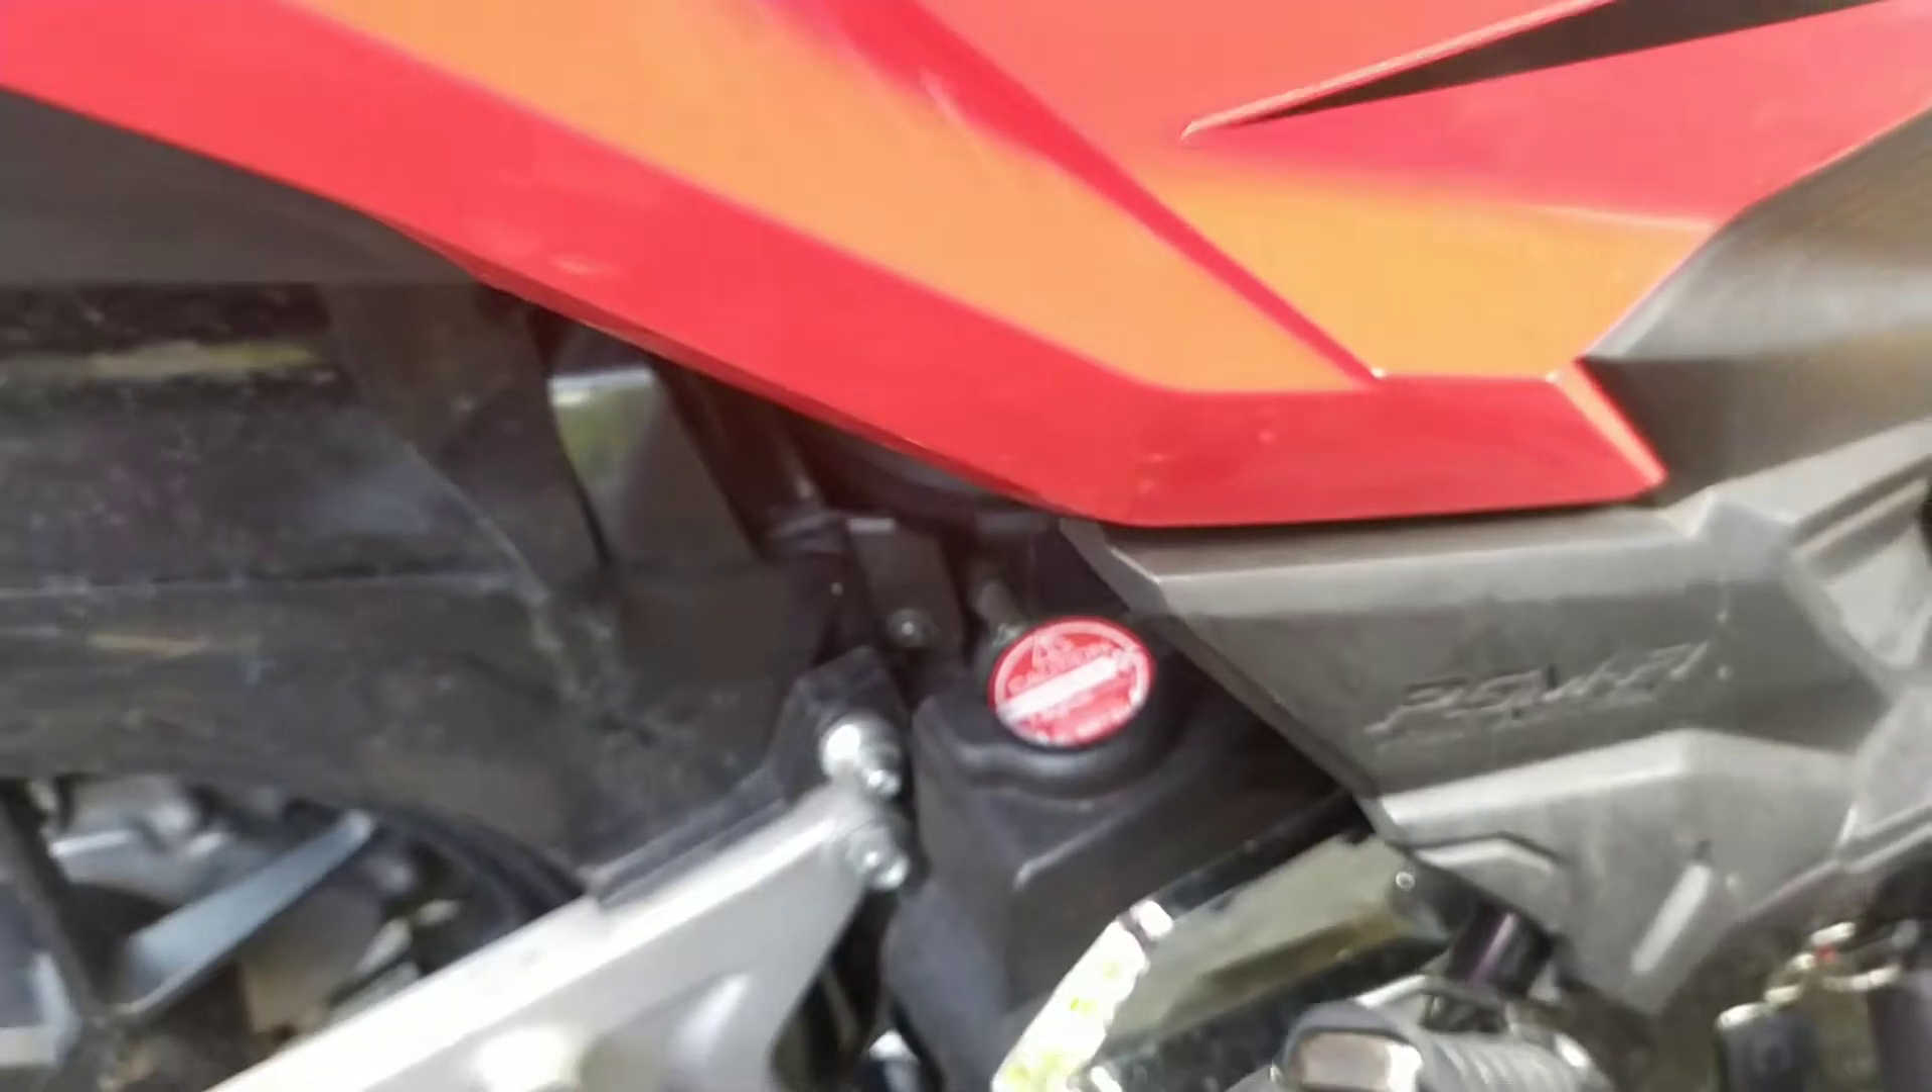Nah ini stiker tutup radiator merek terkenal Foyoret Sudah terpasang di motor vario.